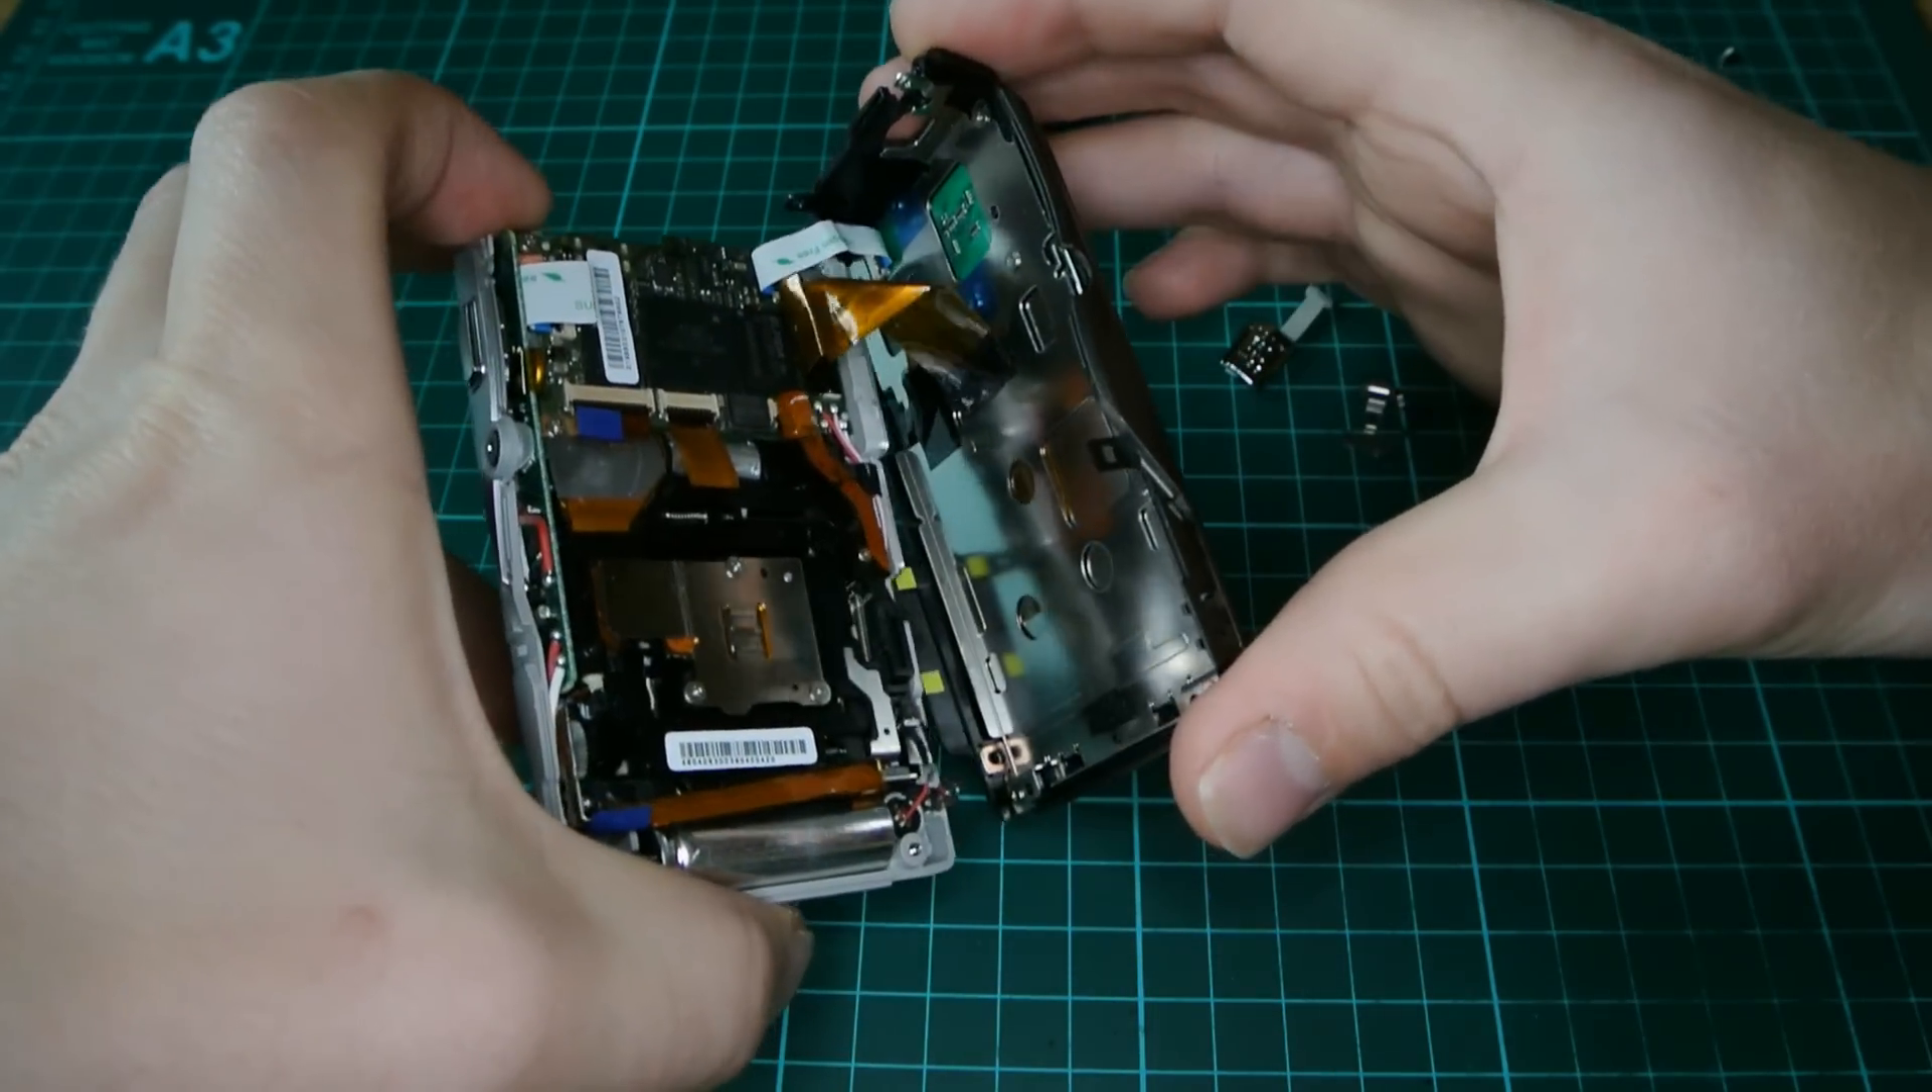Zwei Flachbandkabel halten noch das Display und die Buttons zusammen.